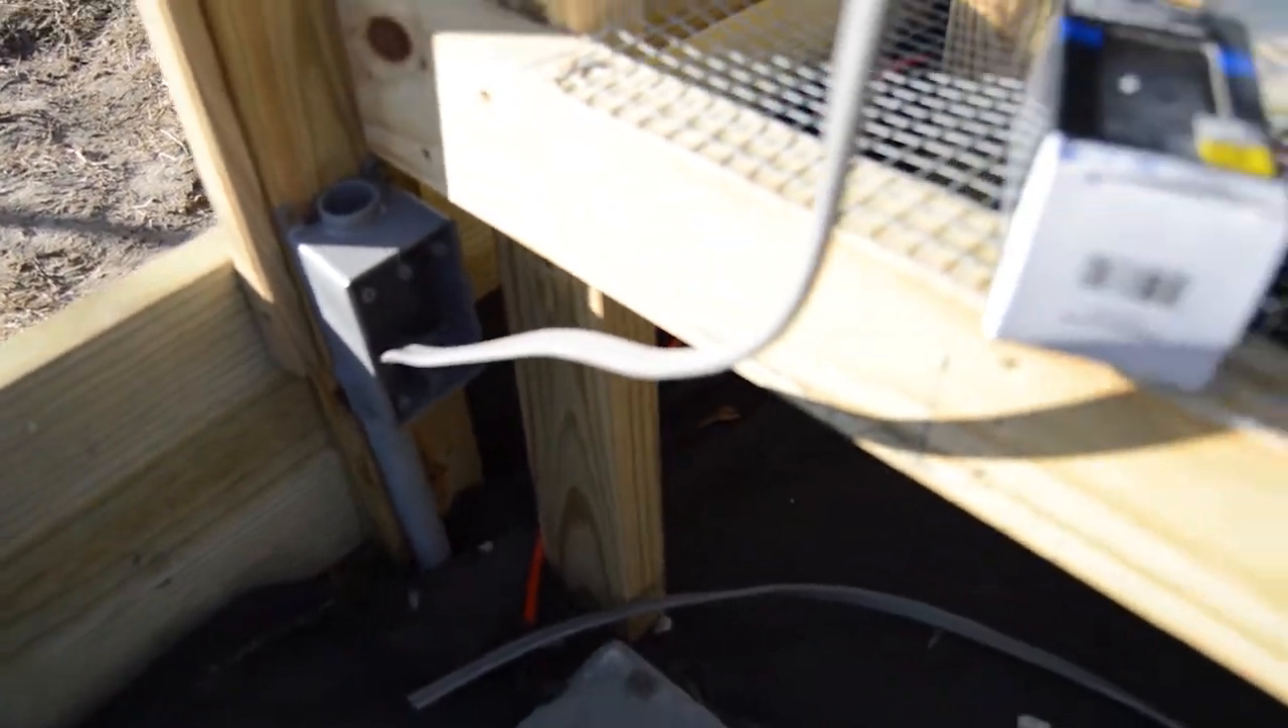And you can see we've got the receptacle box already in place with the cable coming up and through the conduit that we've buried in the ground.